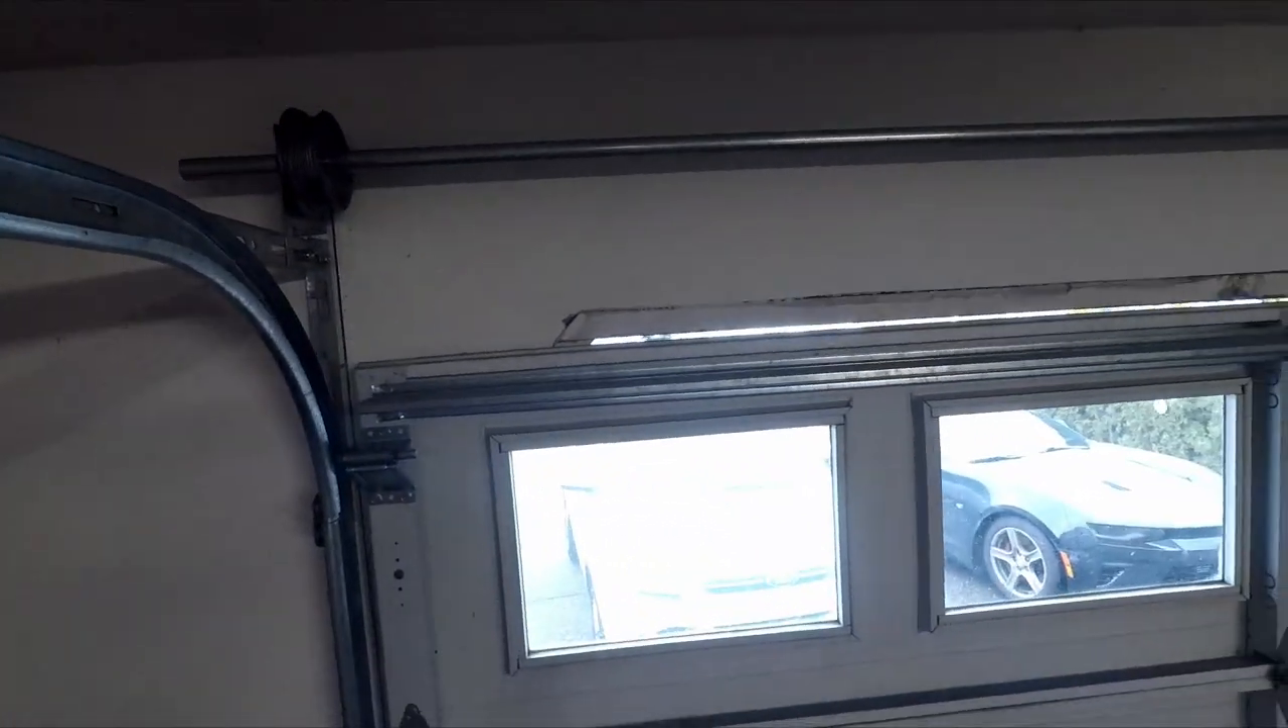And by moving the garage door down, it's created this huge gap up top.